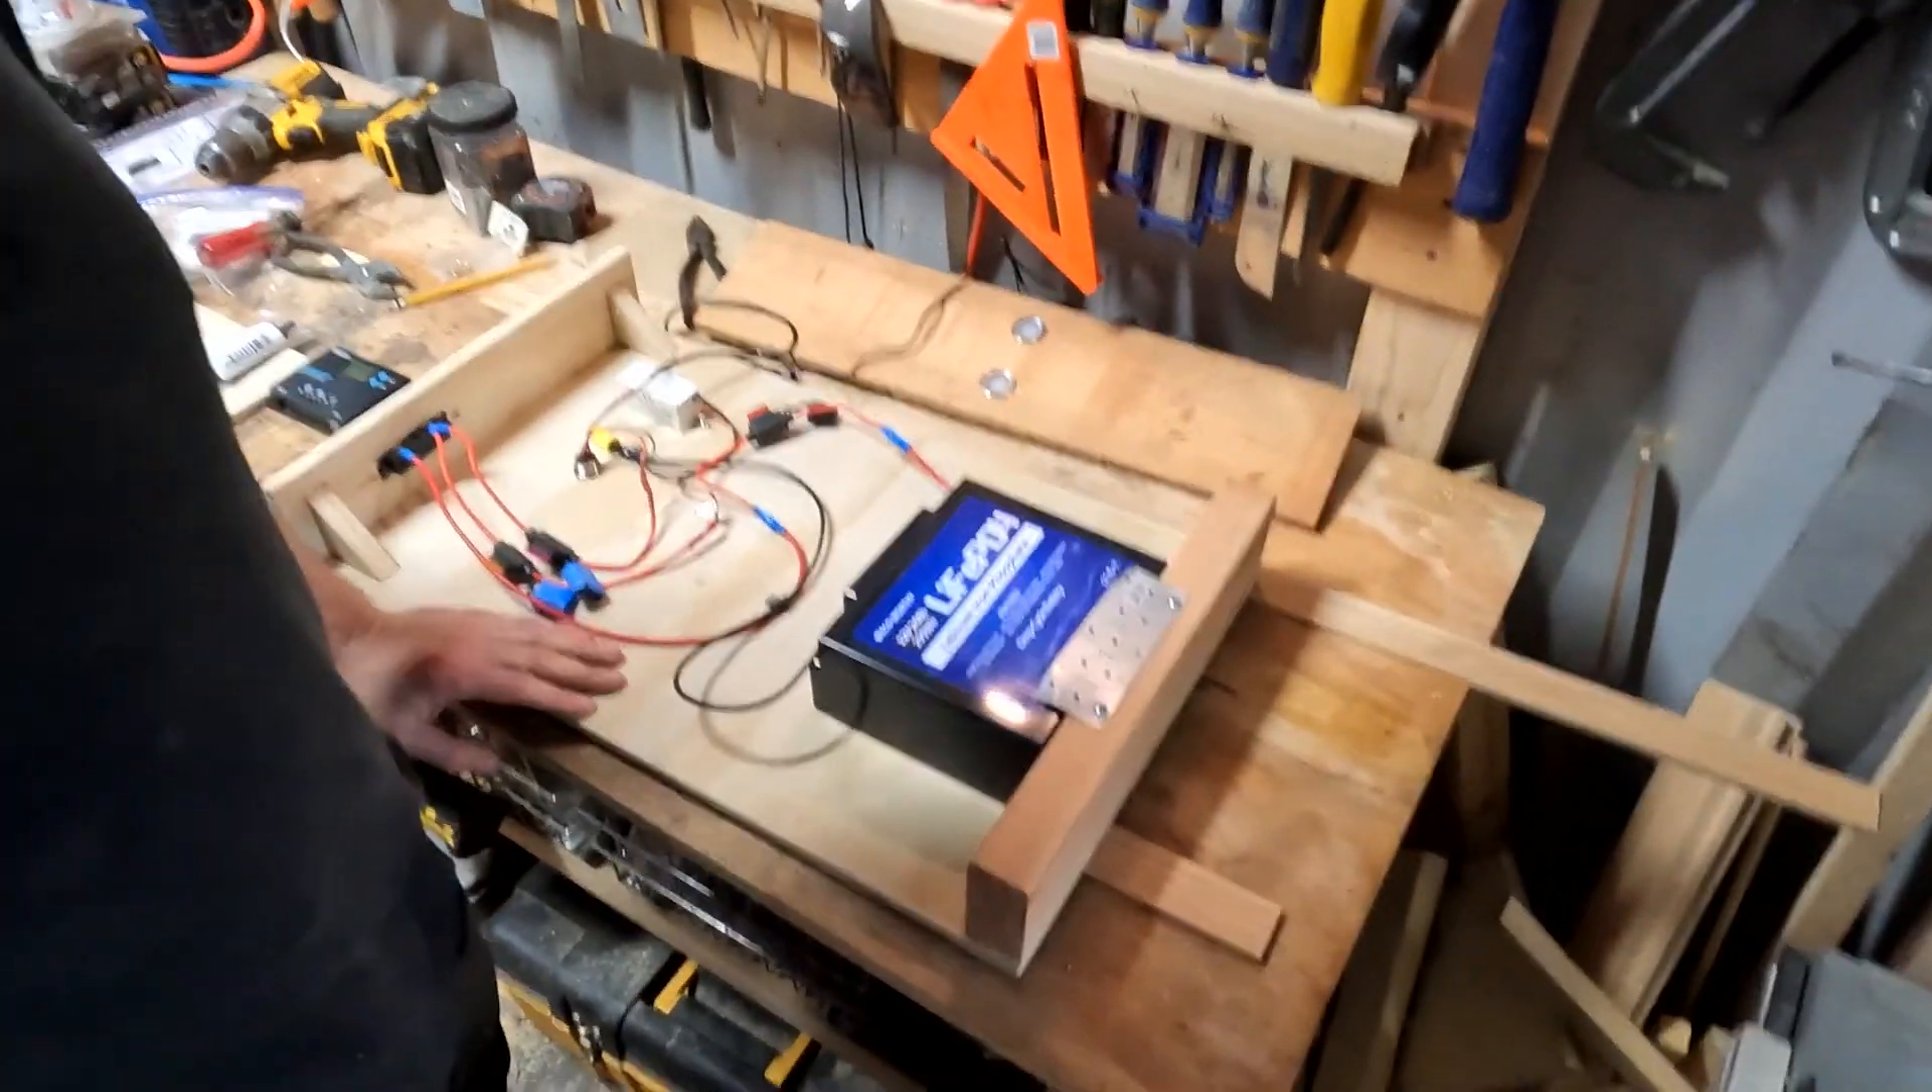I never got around to putting the solar charging system into this so as you can see it's just a battery and the wiring.